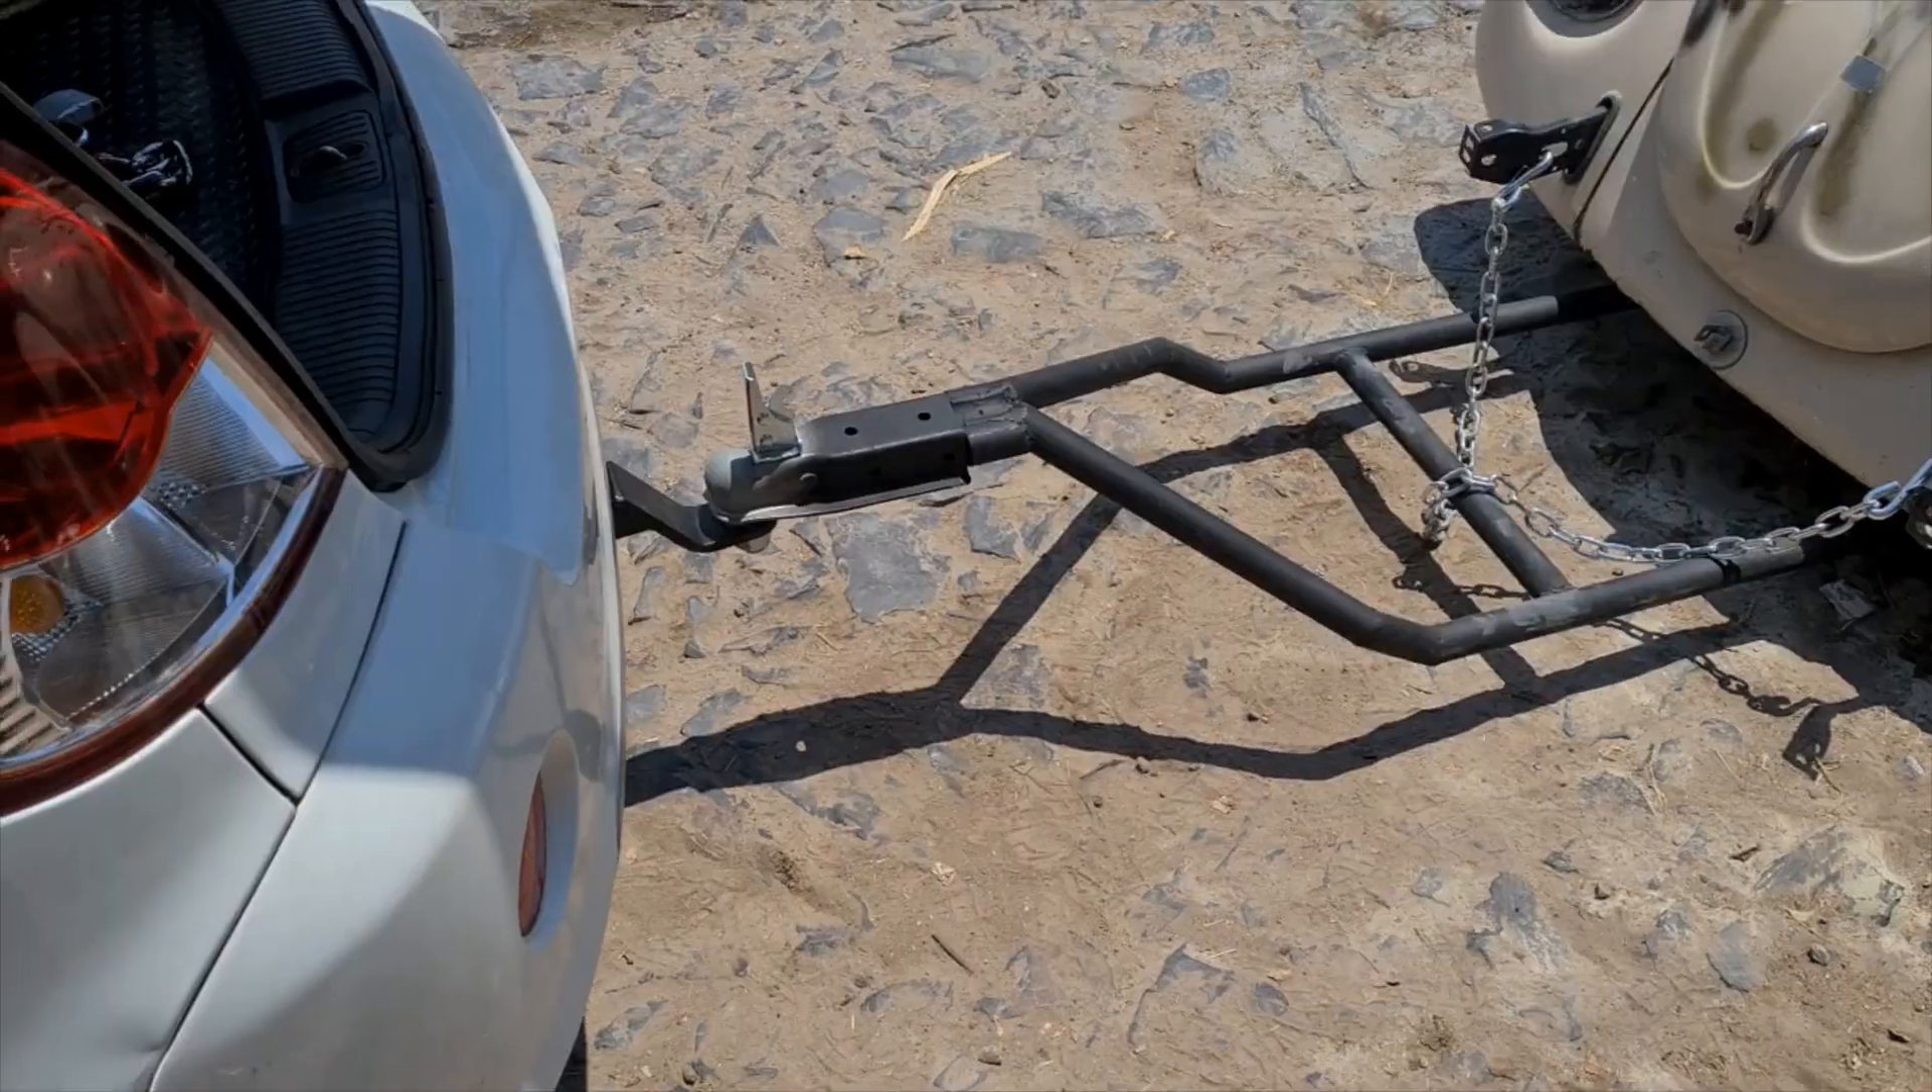Ahí quedó ya conectada La camioneta Con el jalón.